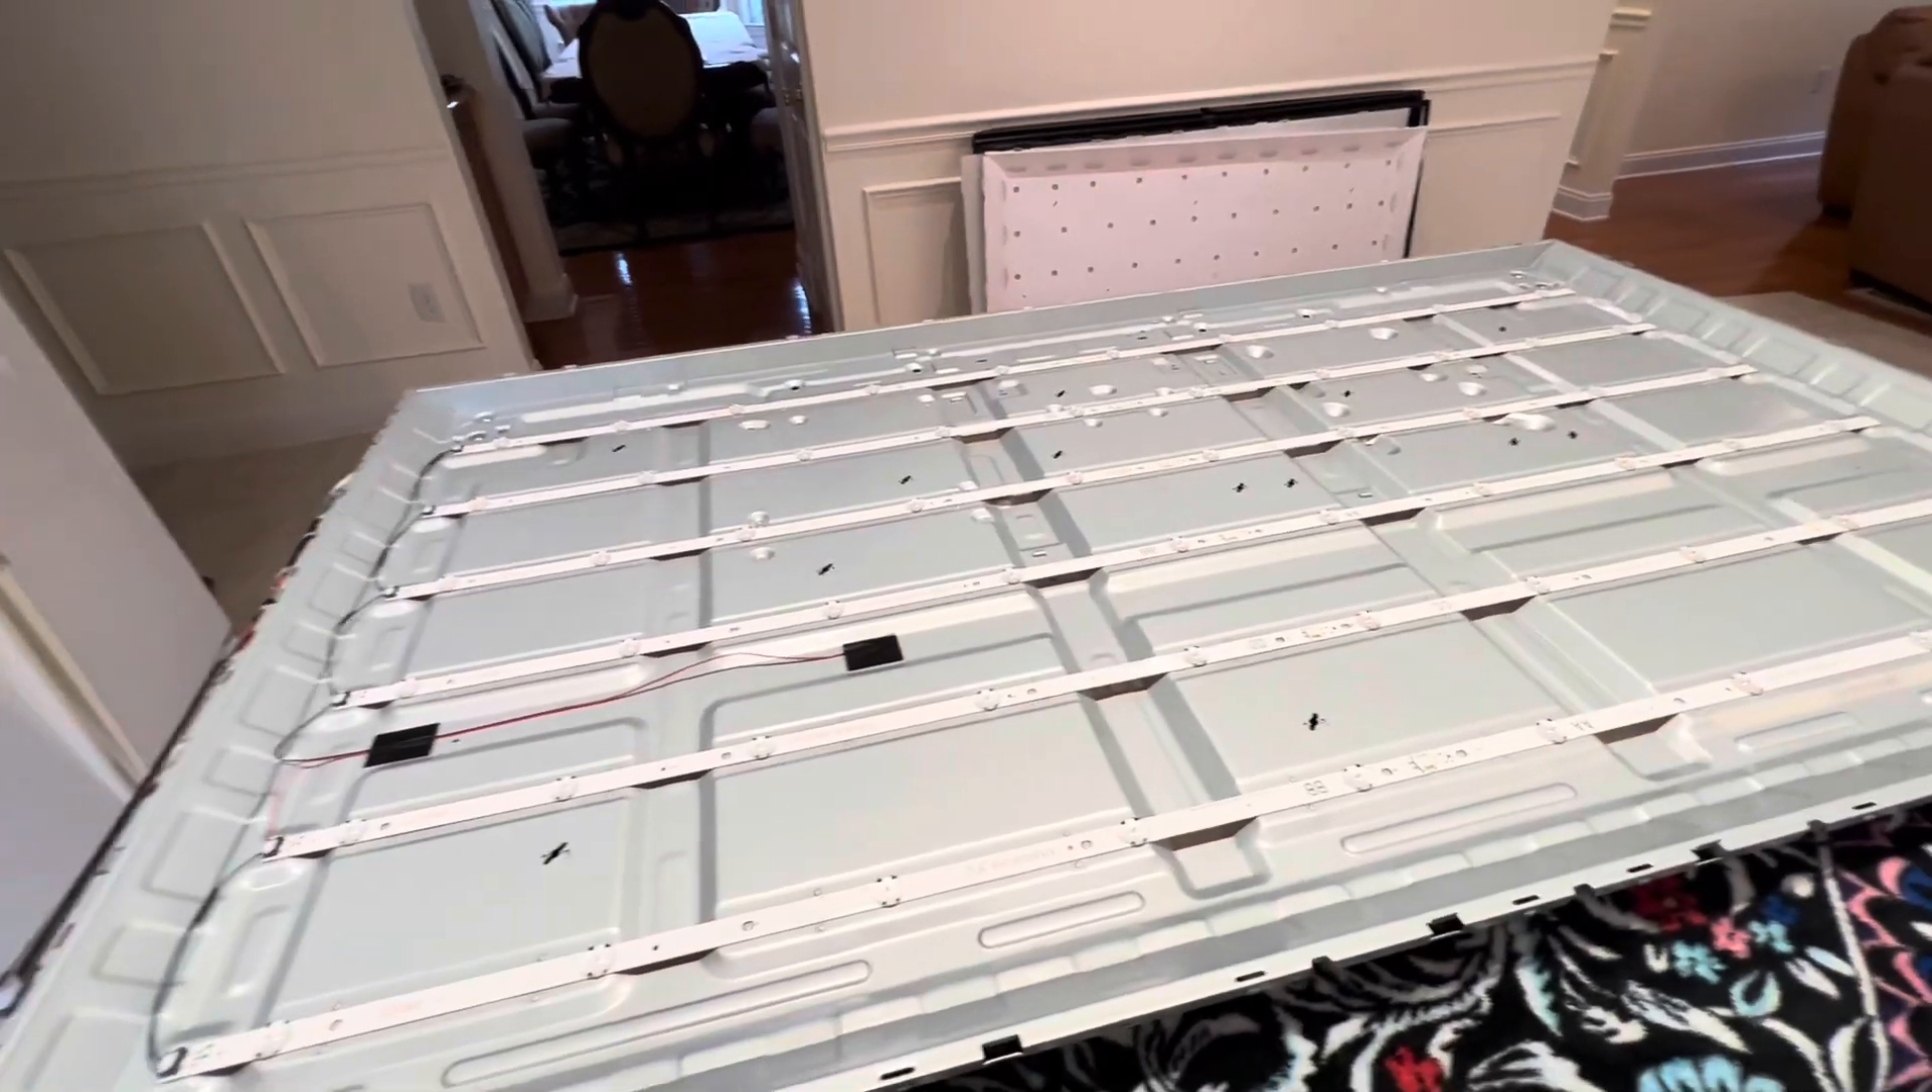Okay and now we have access to our all of our uh led lights and they only illuminate two colors white and blue.